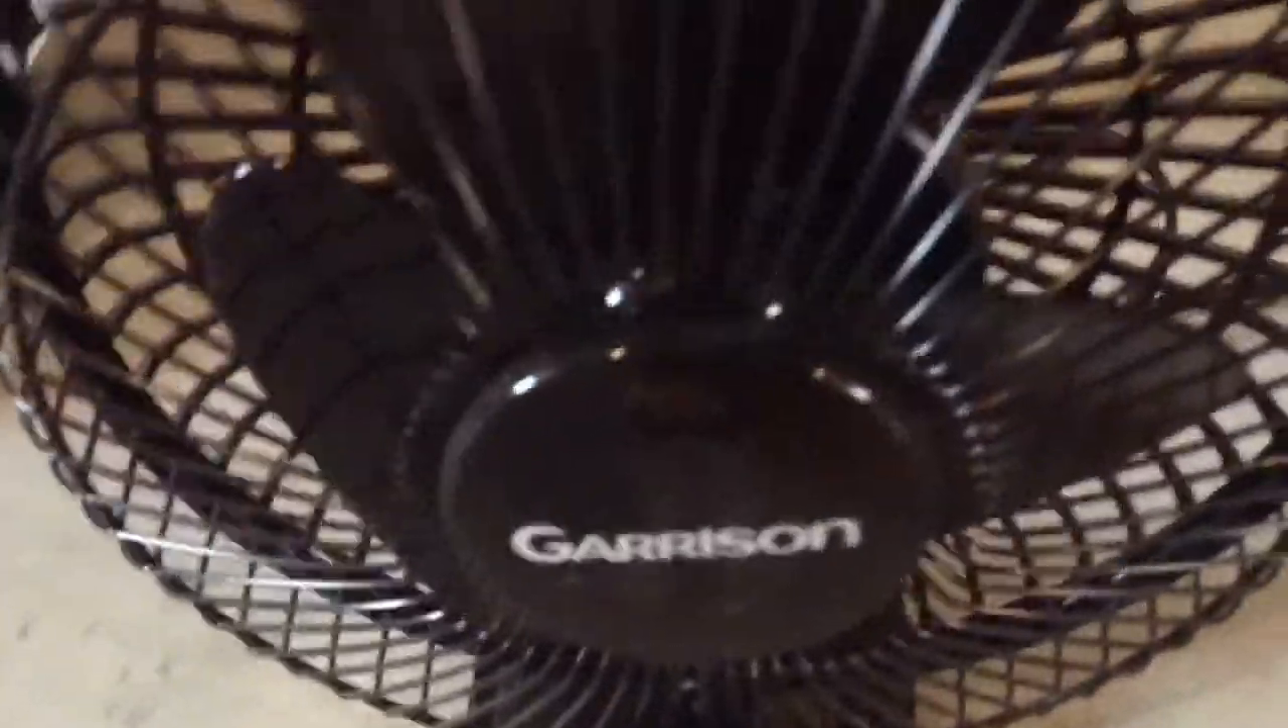So I just put the fan back together.